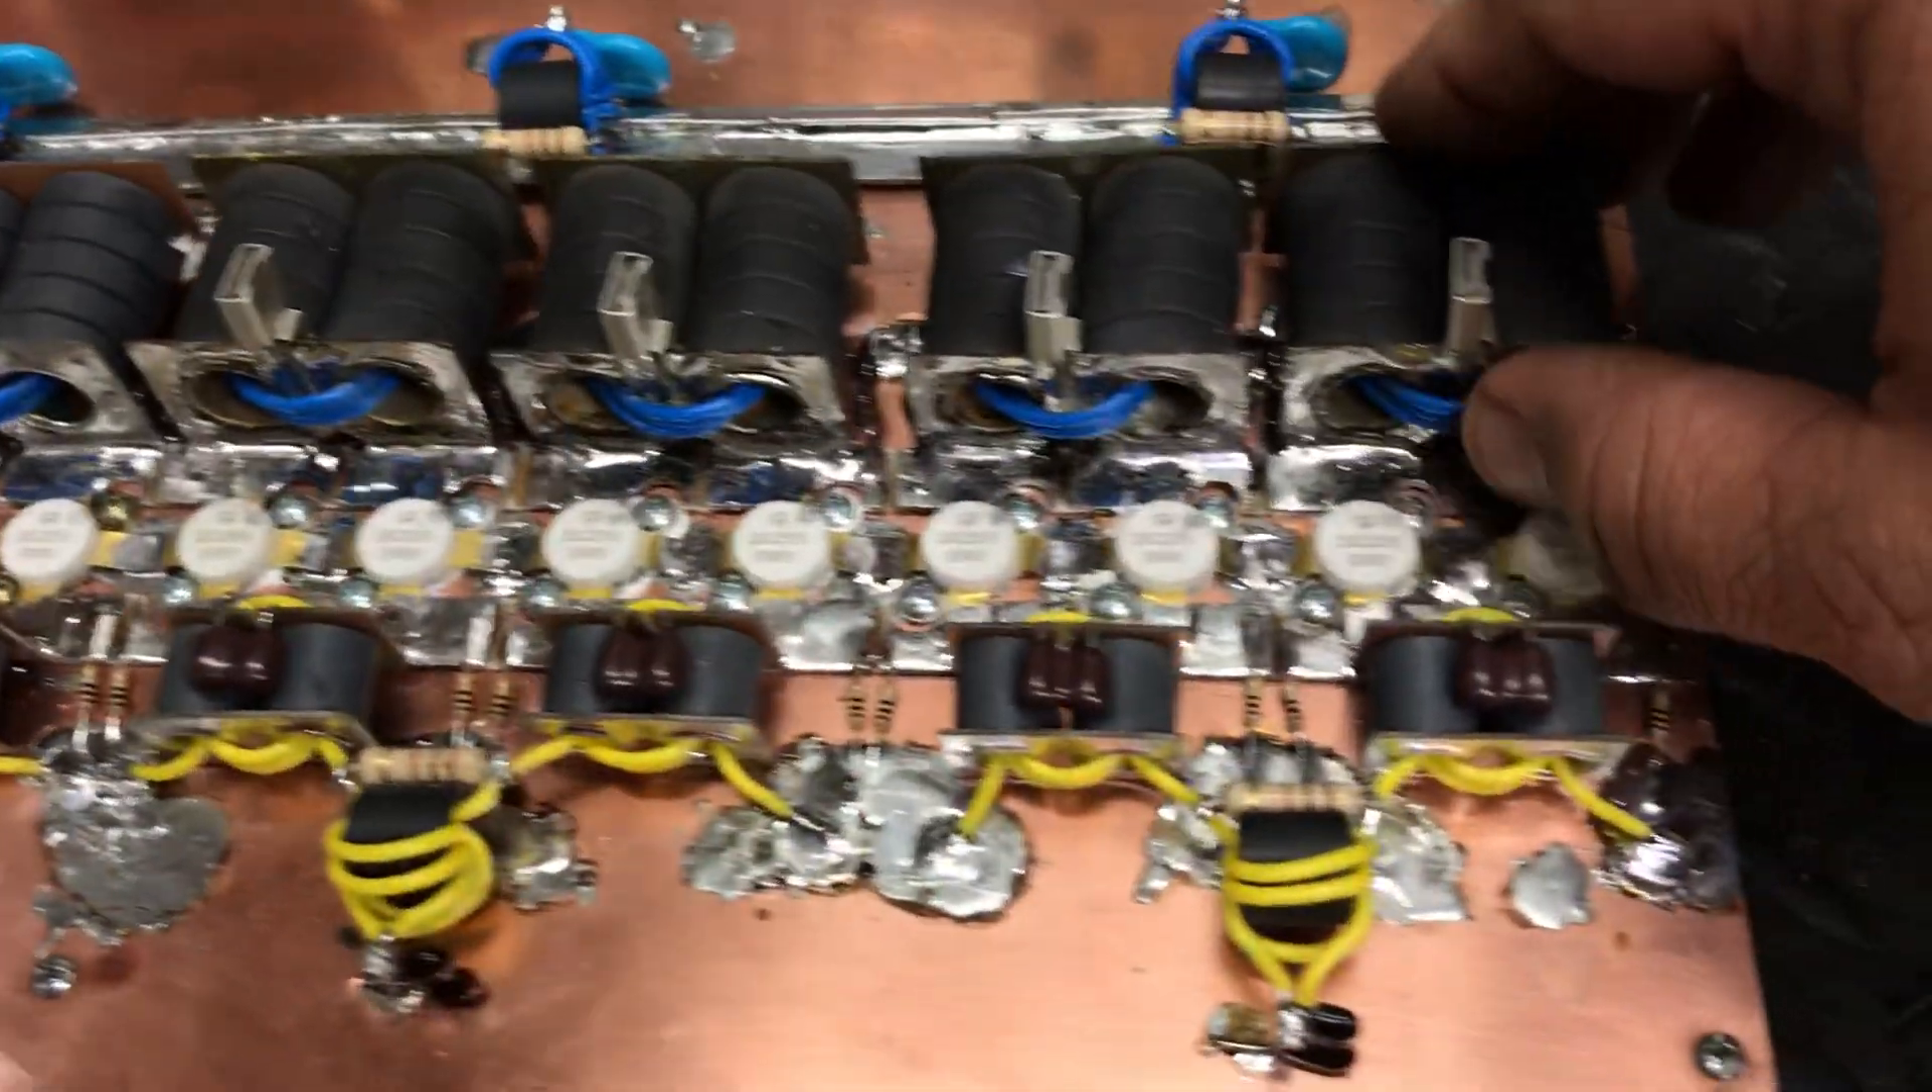Got all the transformers mounted down.